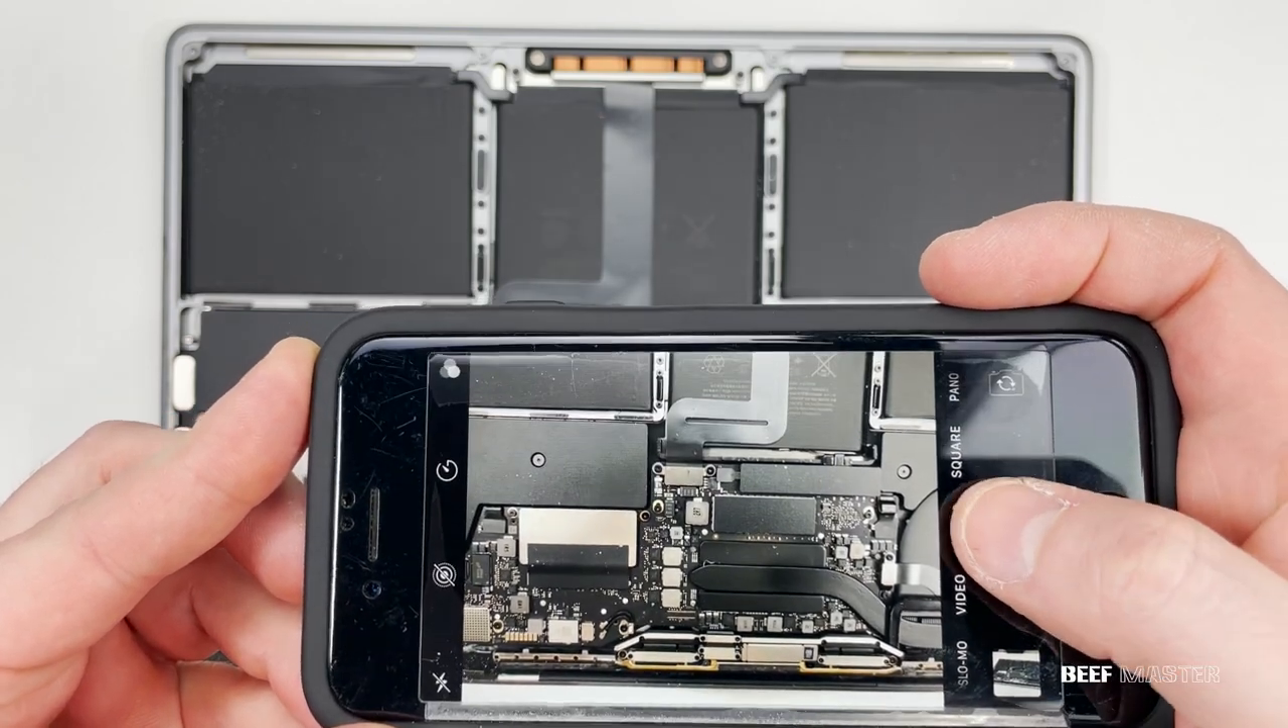With the back panel off we can now see the internals of the MacBook.